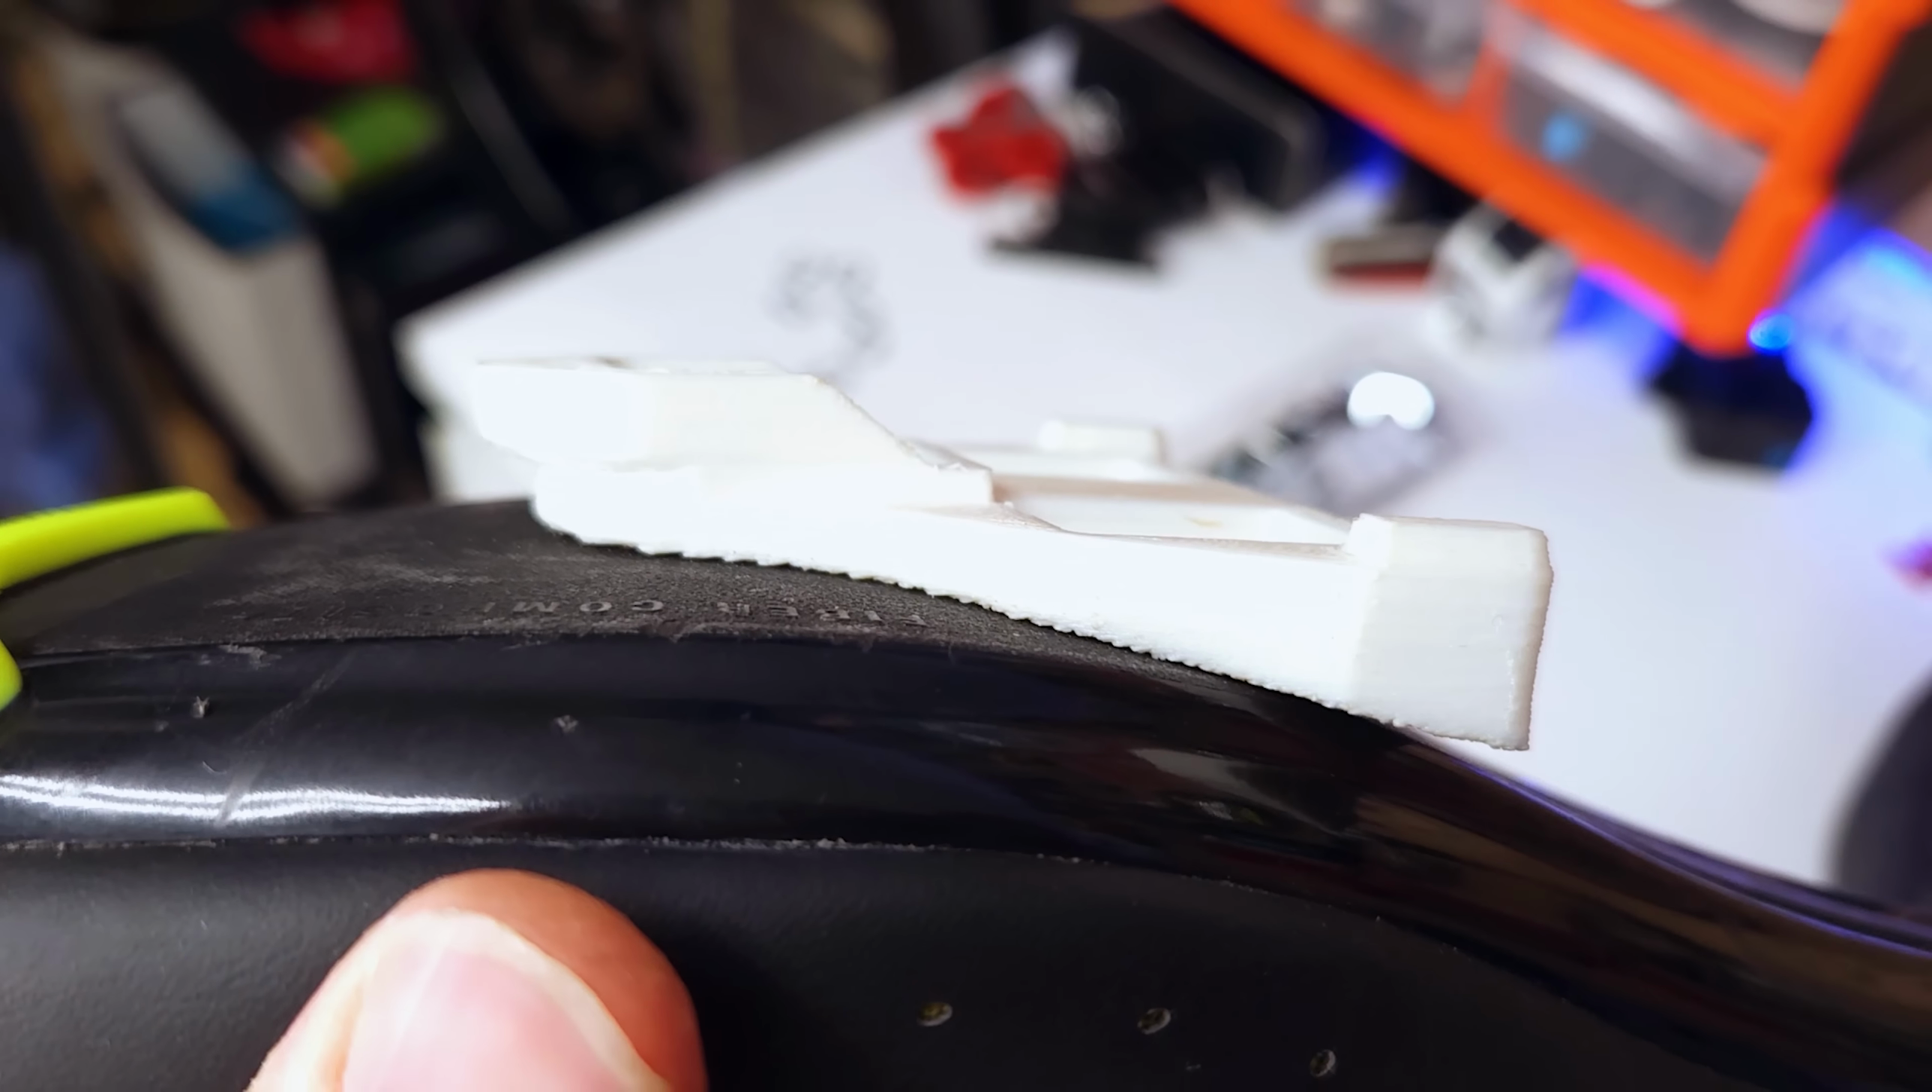I will say the curvature of the cleat is a bit off. Hopefully you can see quite a big gap at the back there.